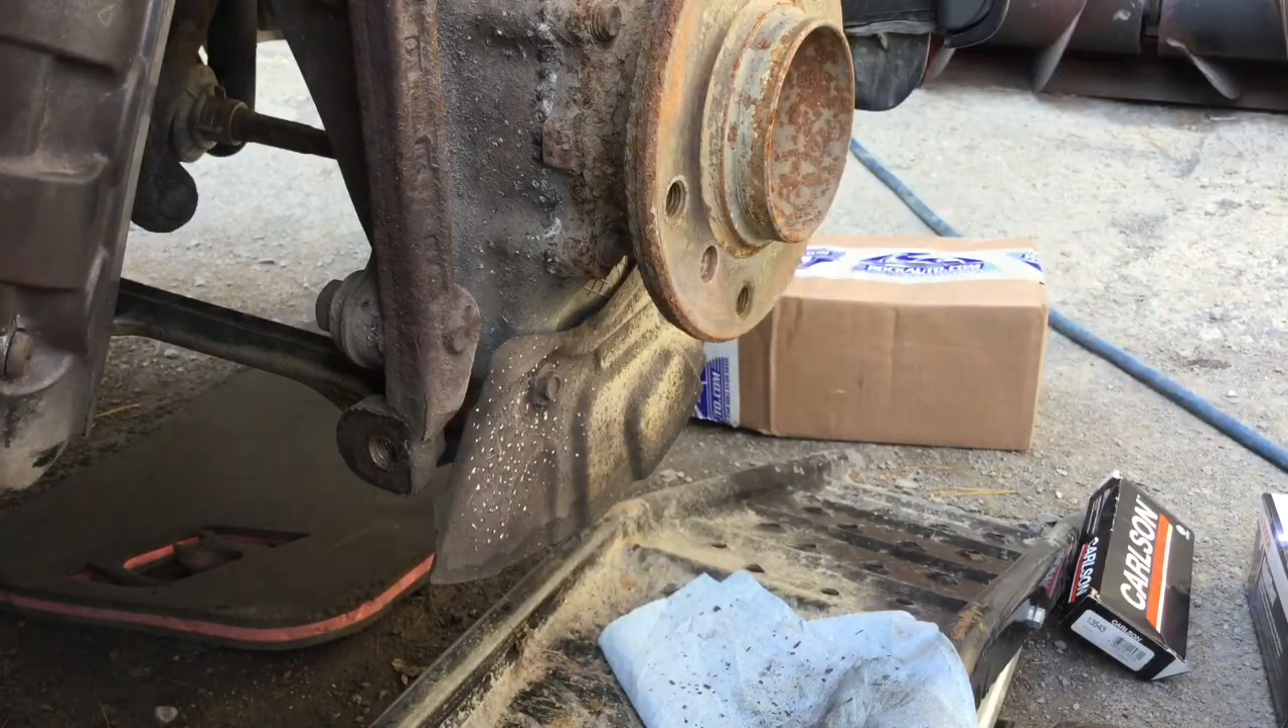Okay, so now the disc has been removed.